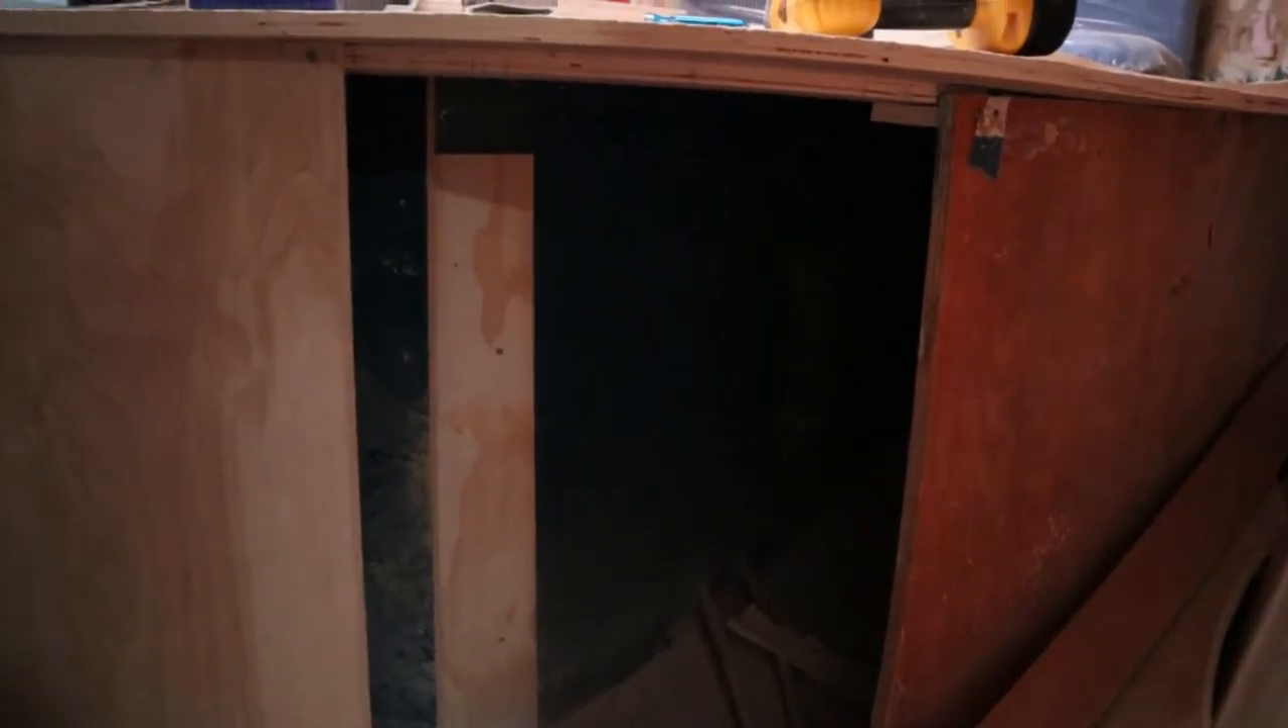And, uh, there's a missing piece between the existing bulkhead and that new piece.